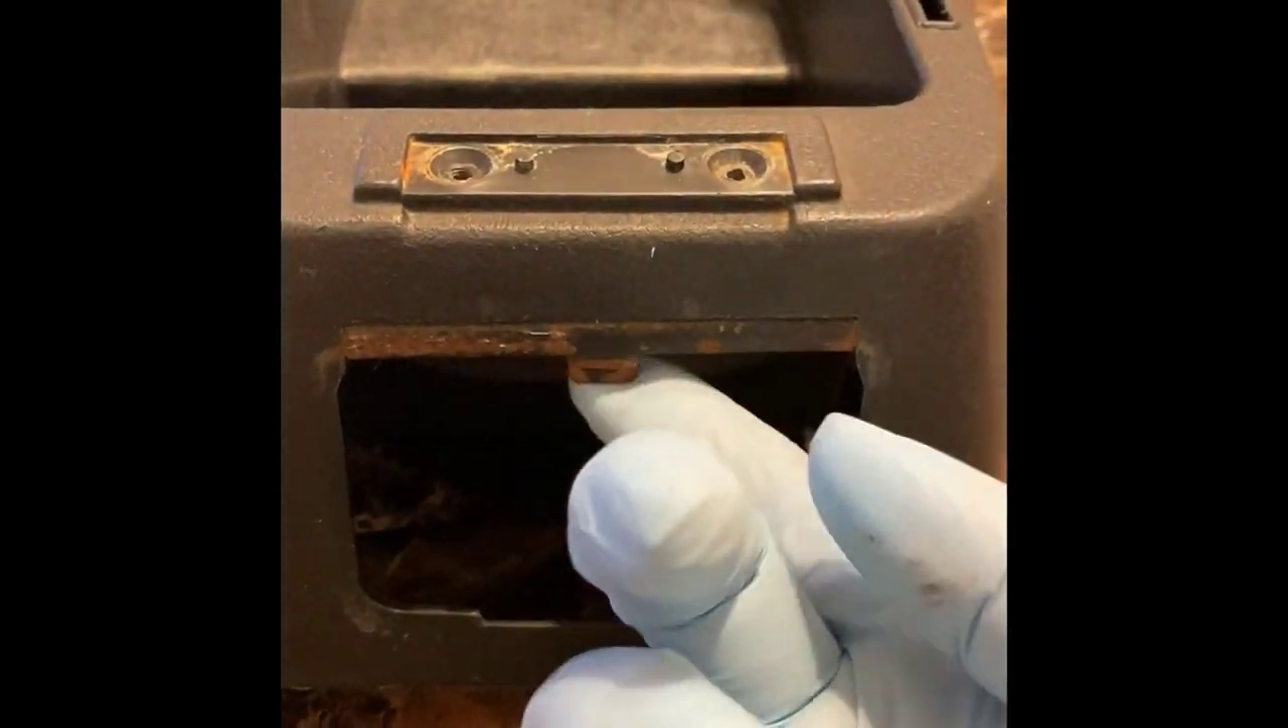This is where the small rear ashtray is at. As you can see here, I've already removed it.